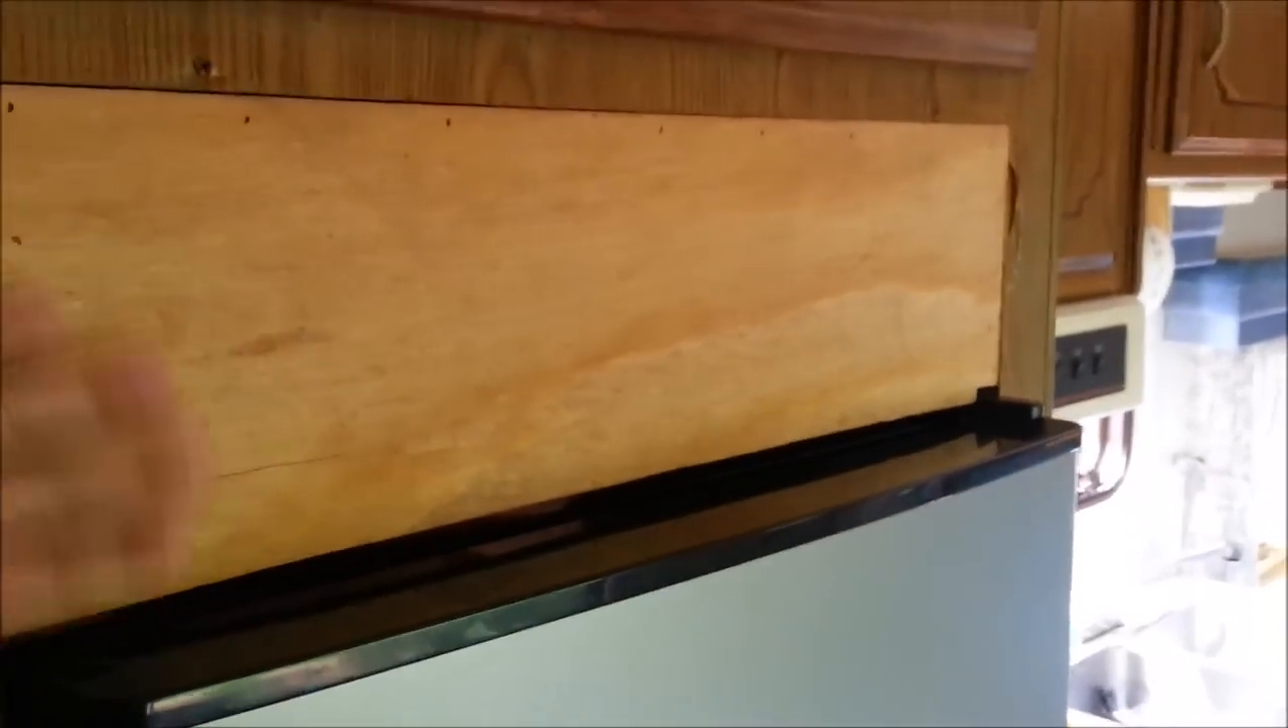I also put a piece of pine up here as well three-quarter inch pine.